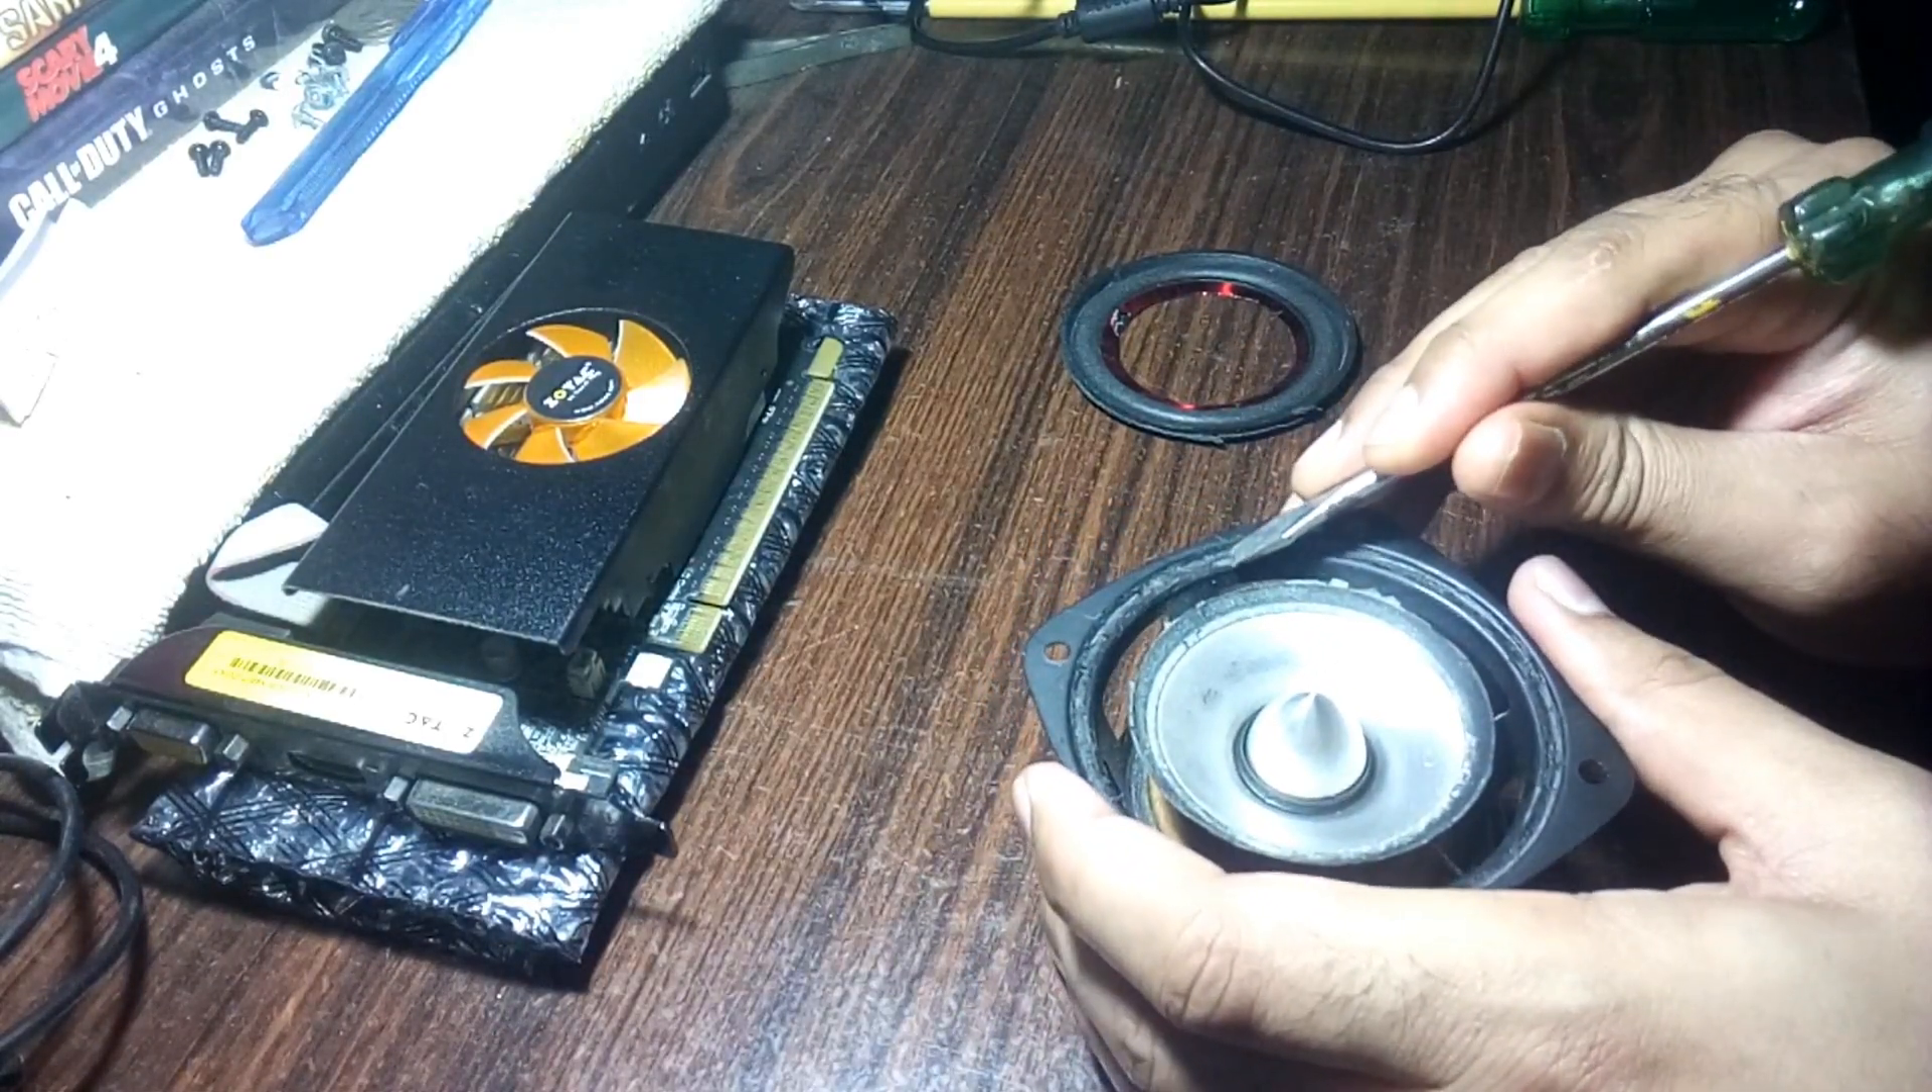I have already removed the surround and also the edges are clean but still i need to do some more cleaning.